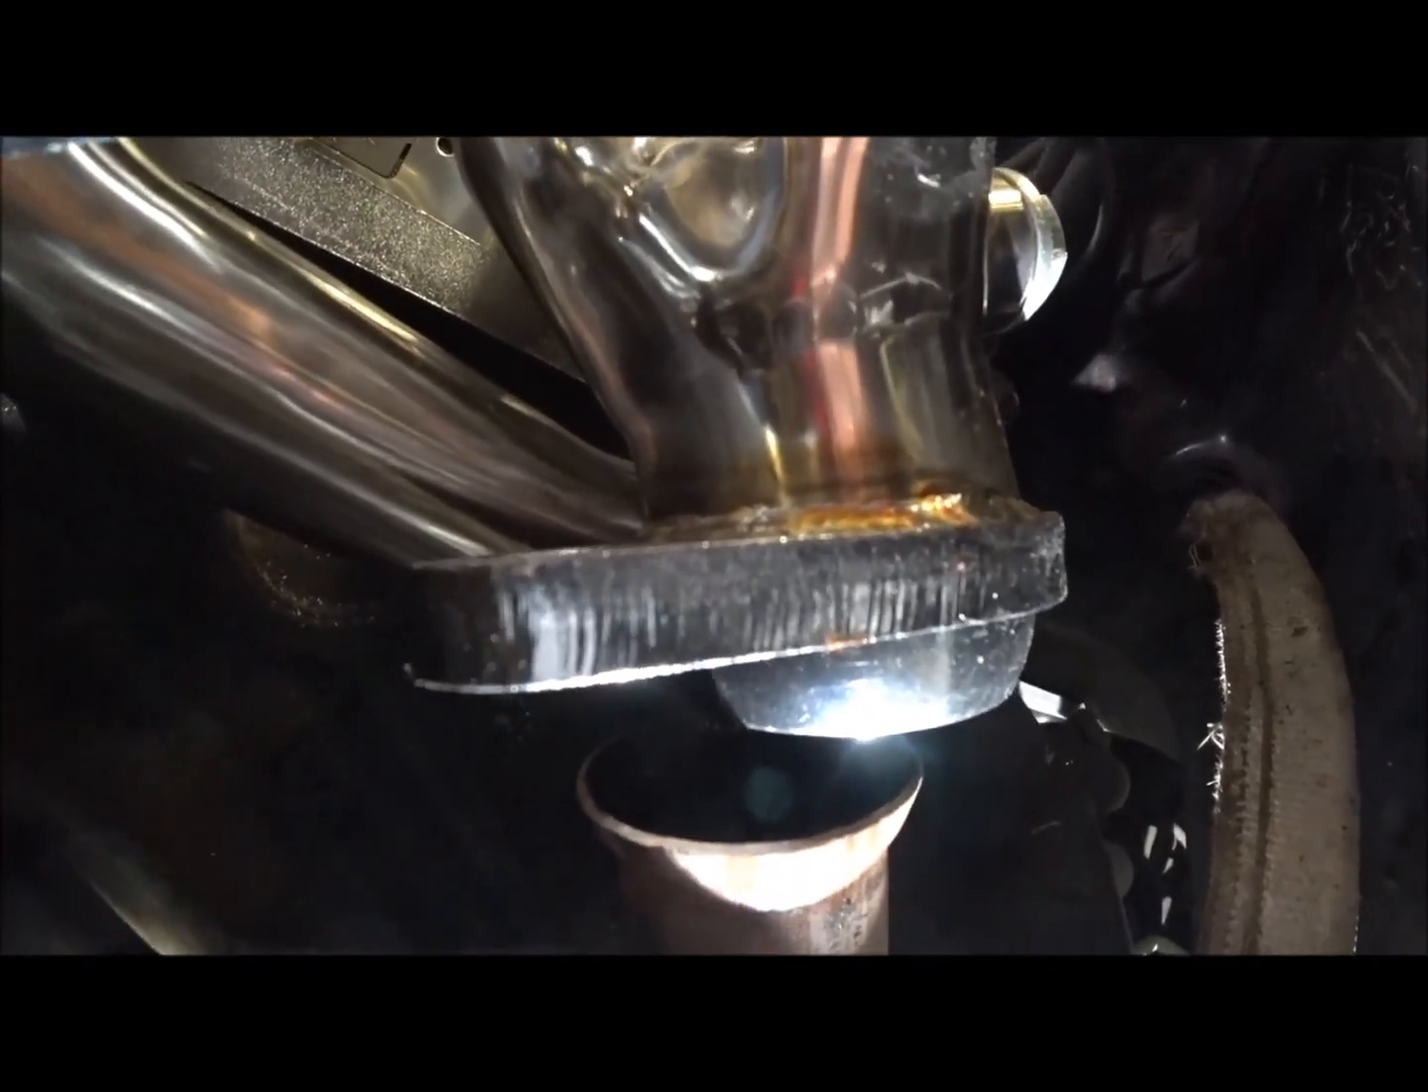You can see right here the misalignment on the down tube.